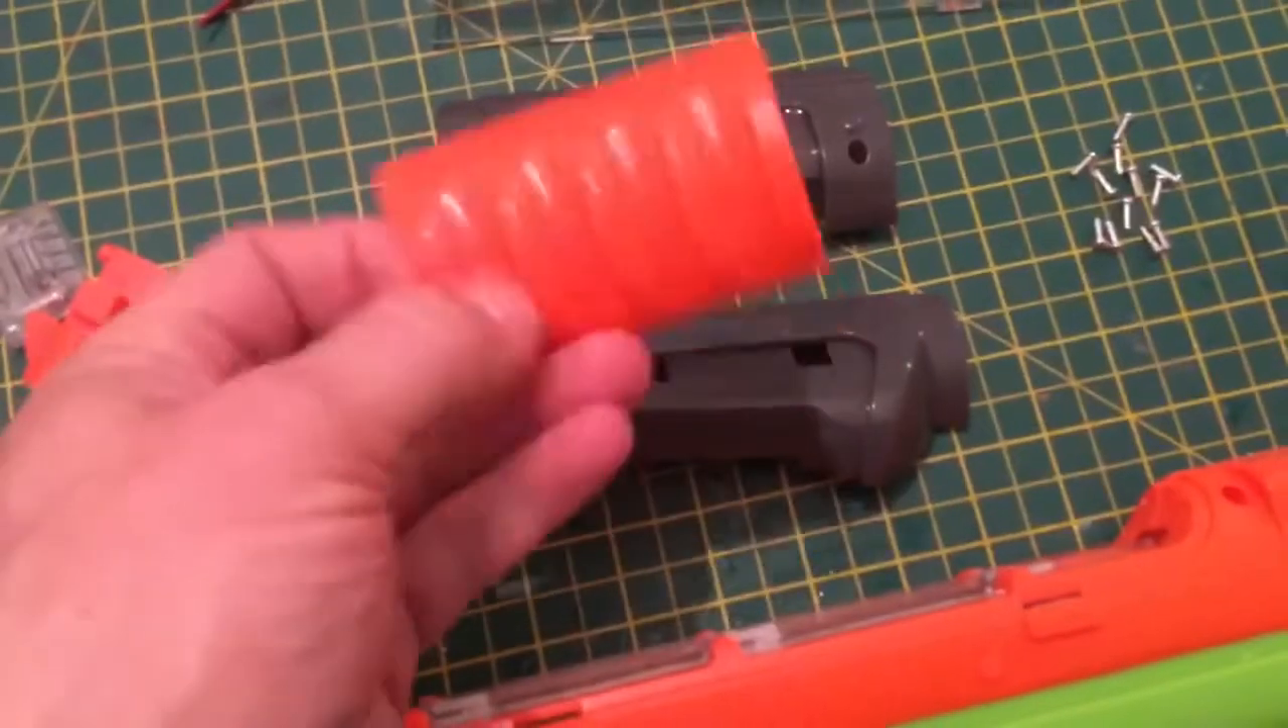I've taken off the hand guard, which came in these three sections.